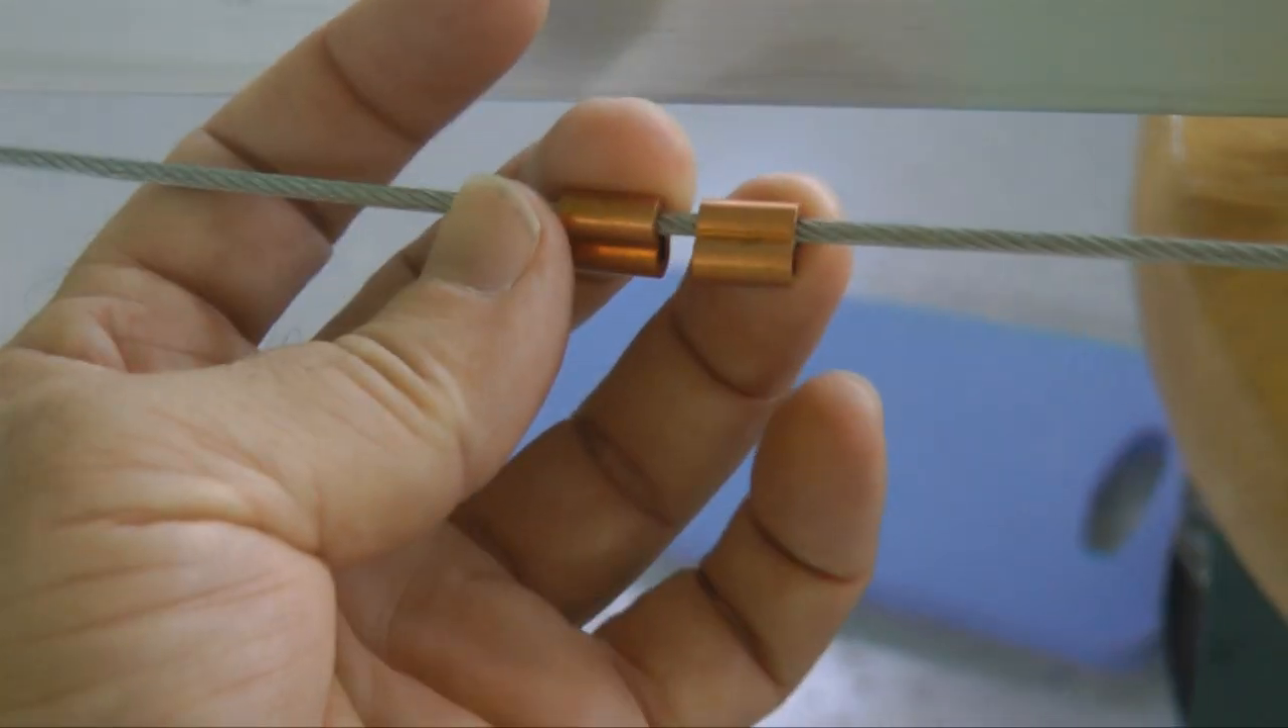And then it was very important to add on these two ferrules because these are the ferrules we'll use to attach our tail wheel to.